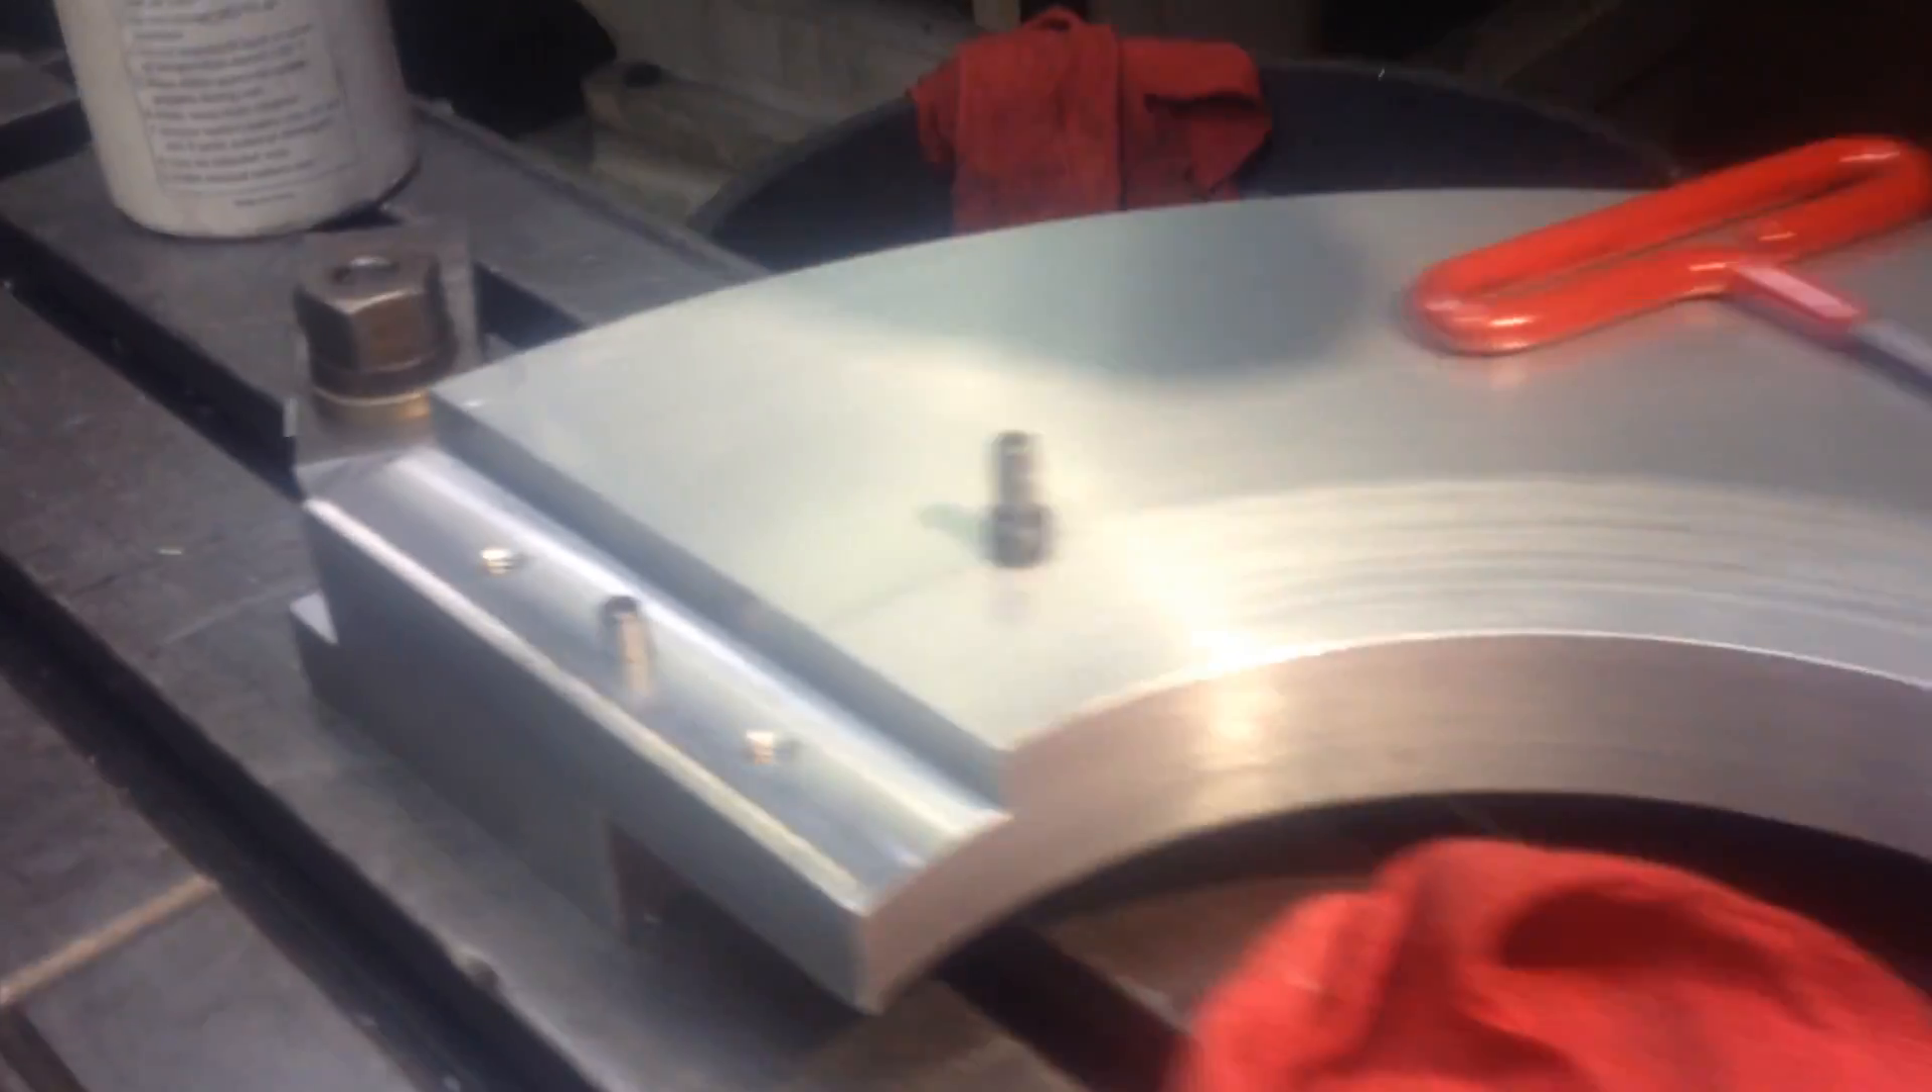Now pins are installed.